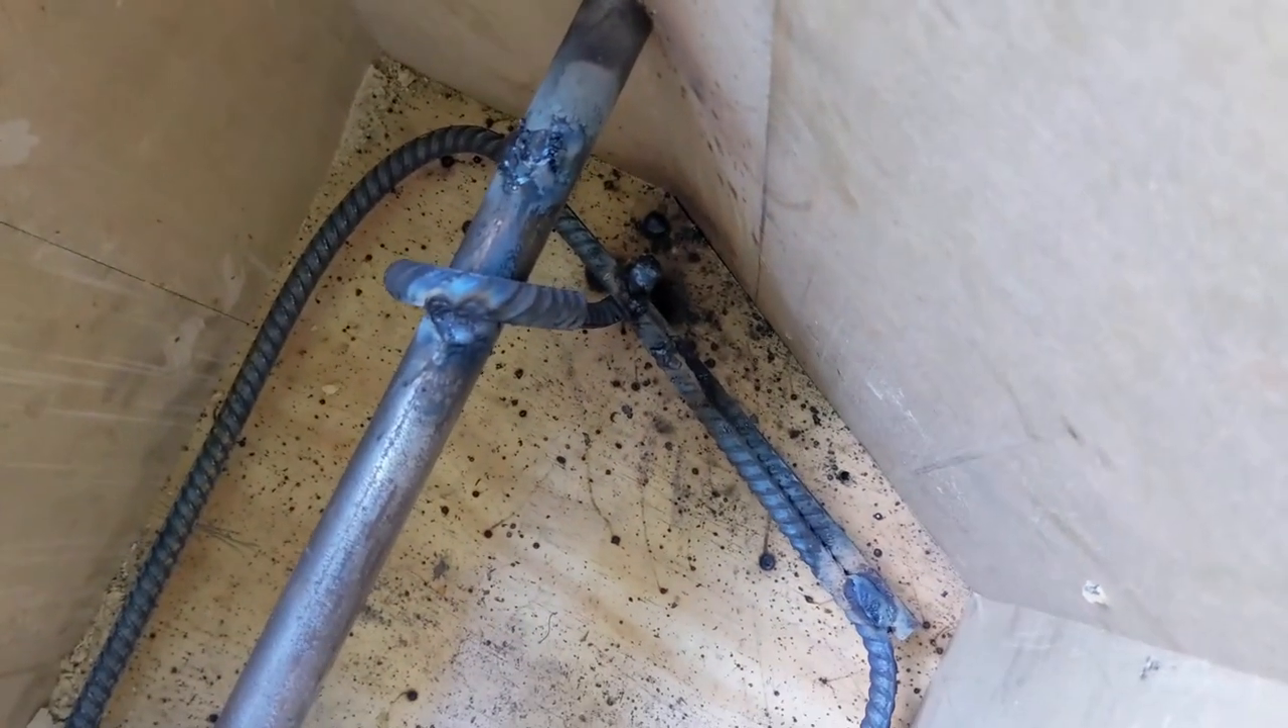Here I've bent some rebar hooks to hang from the pipe and then they curl around the rebar down there at the bottom to support it.